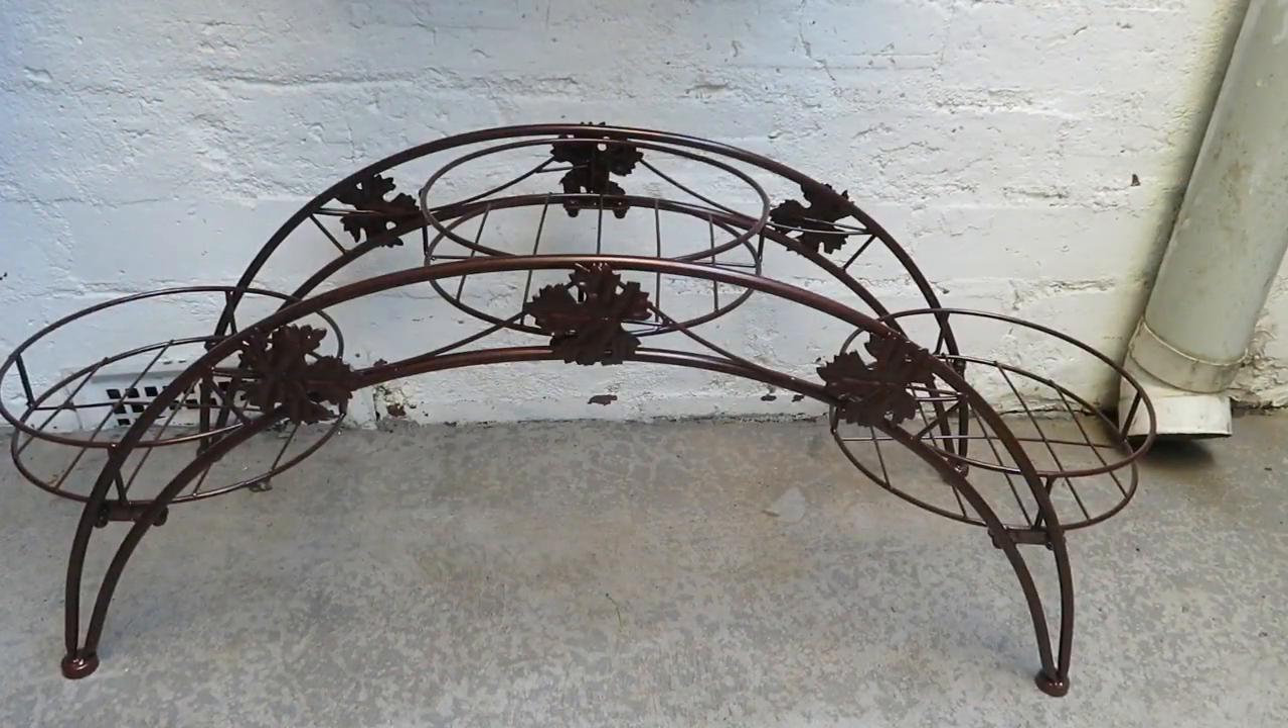So this is the pot stand already assembled.